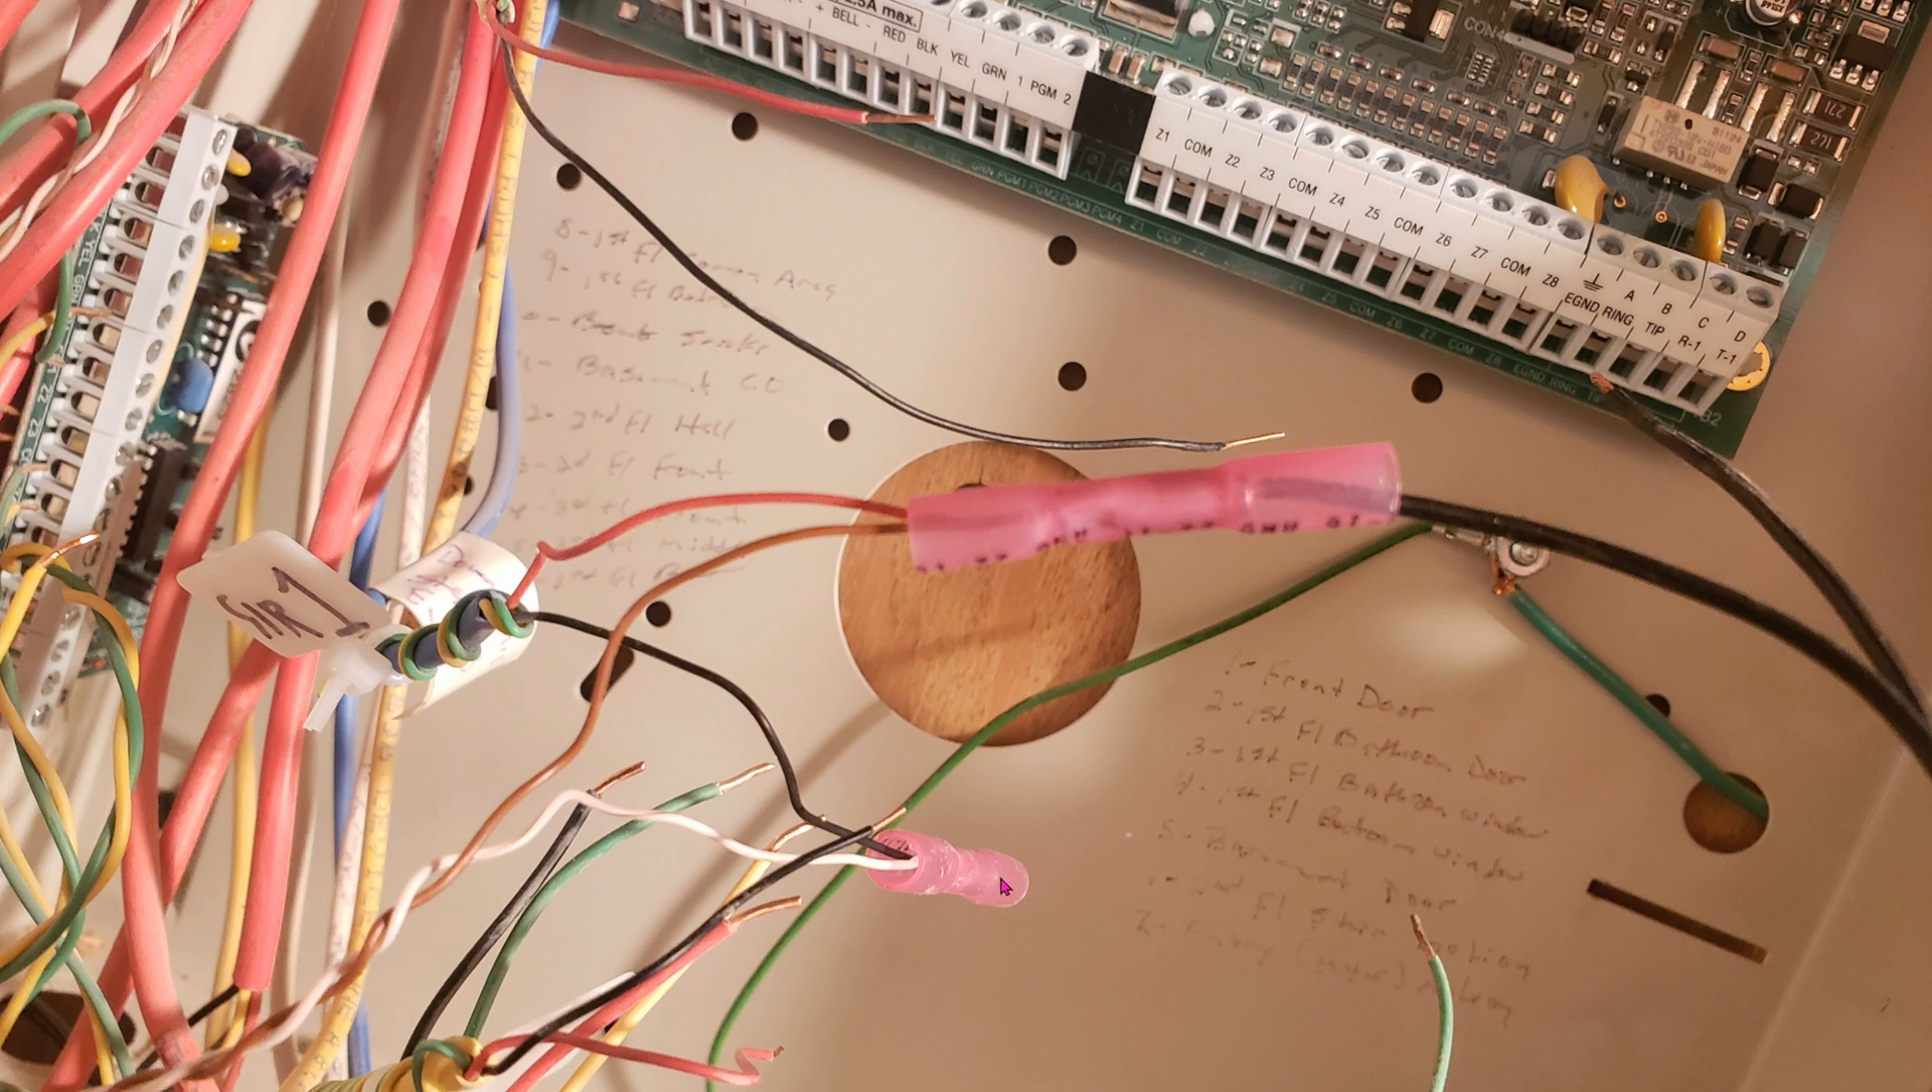Here you can see I've already crimped the two wires and this is one of the 12 volt DC adapter going in.